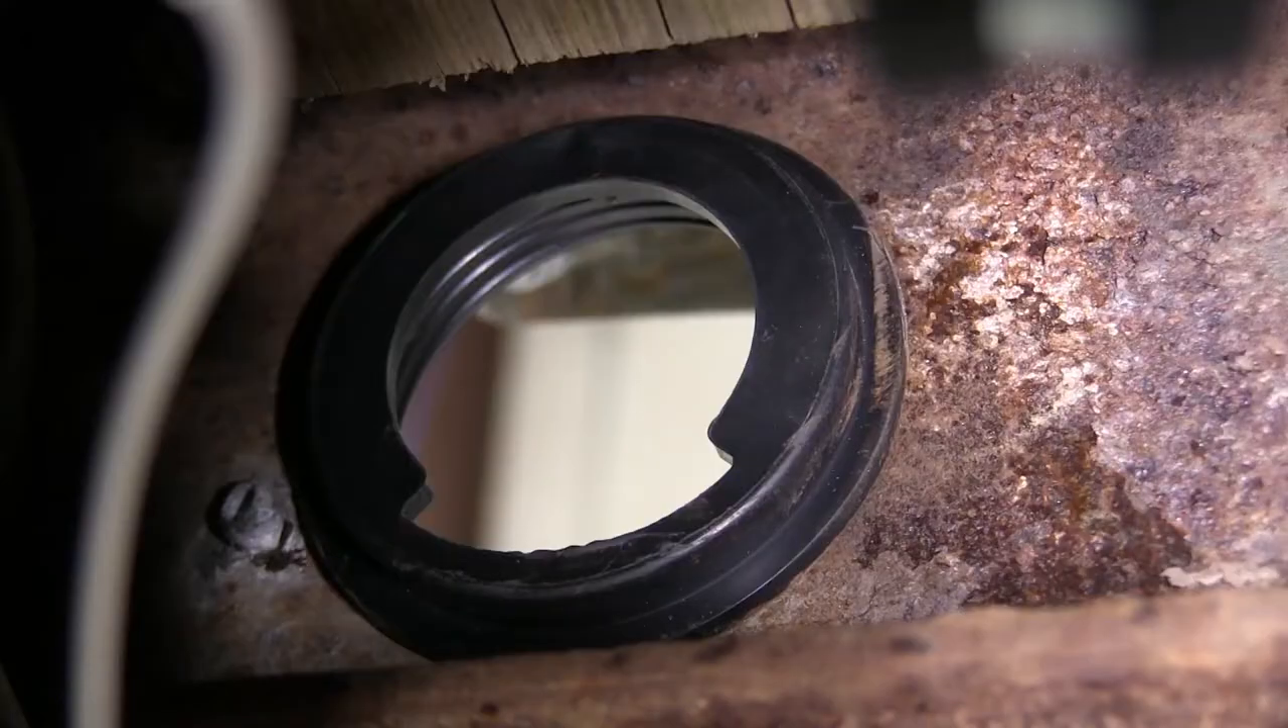Now that we've got the bead worked all the way around, the grommet's in place.